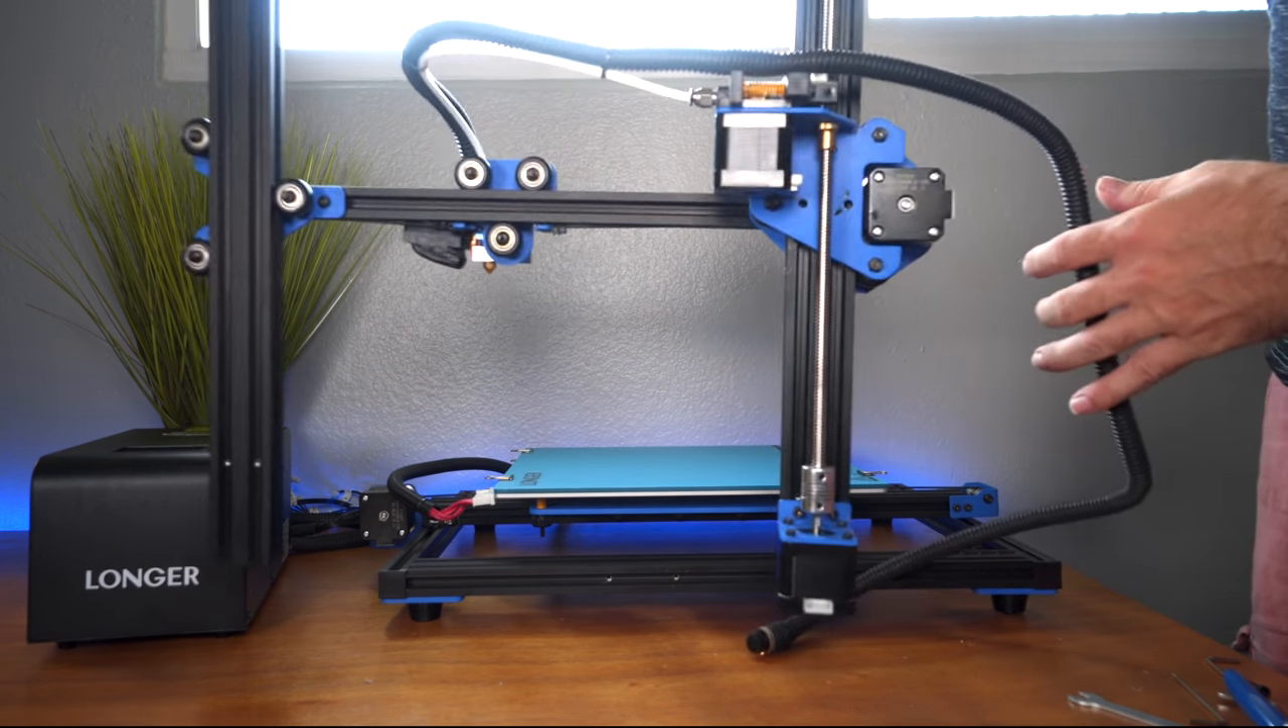We have the Z motor here and the rod already connected and installed, ready to go.